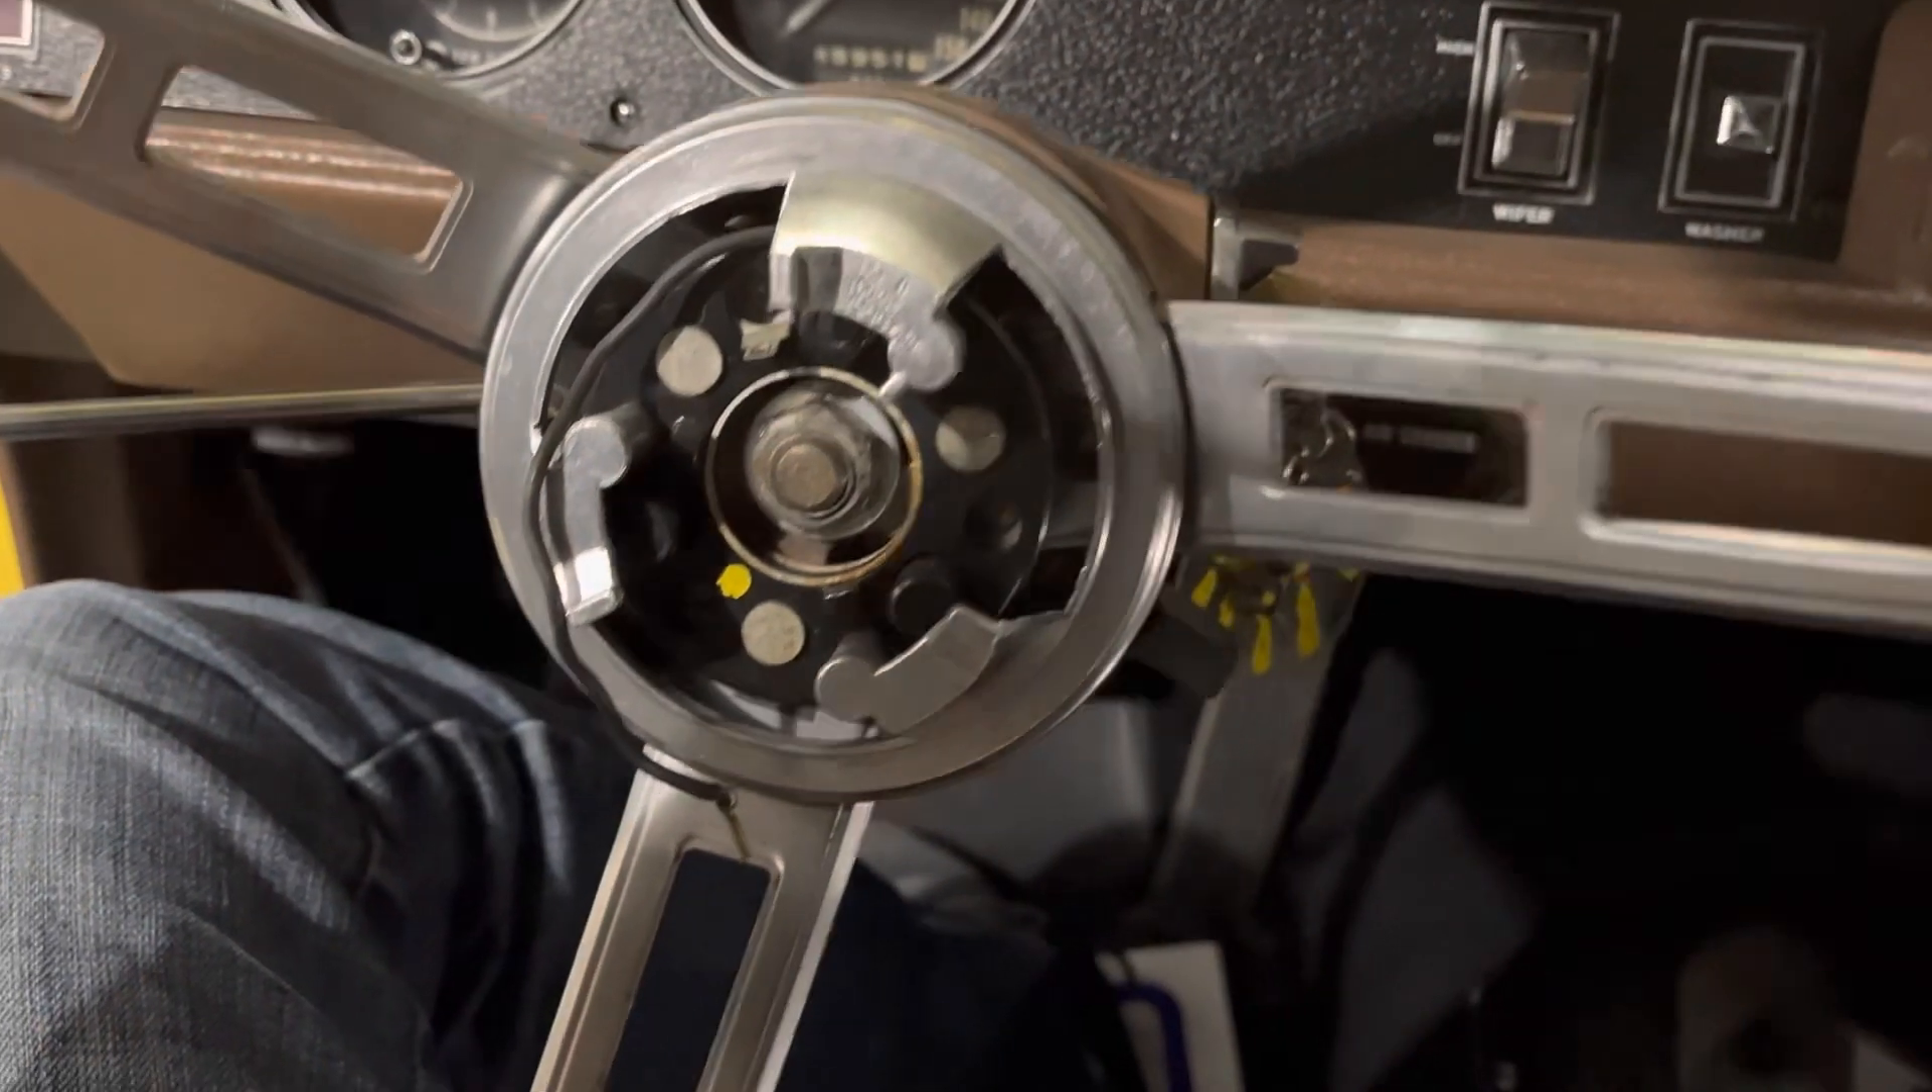Okay so now the horn button is off.